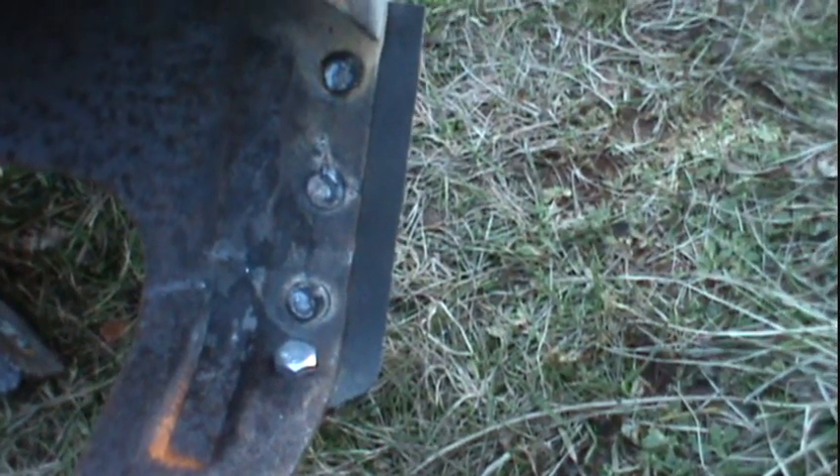All right there's our first rubber installed first part of our impeller kit.